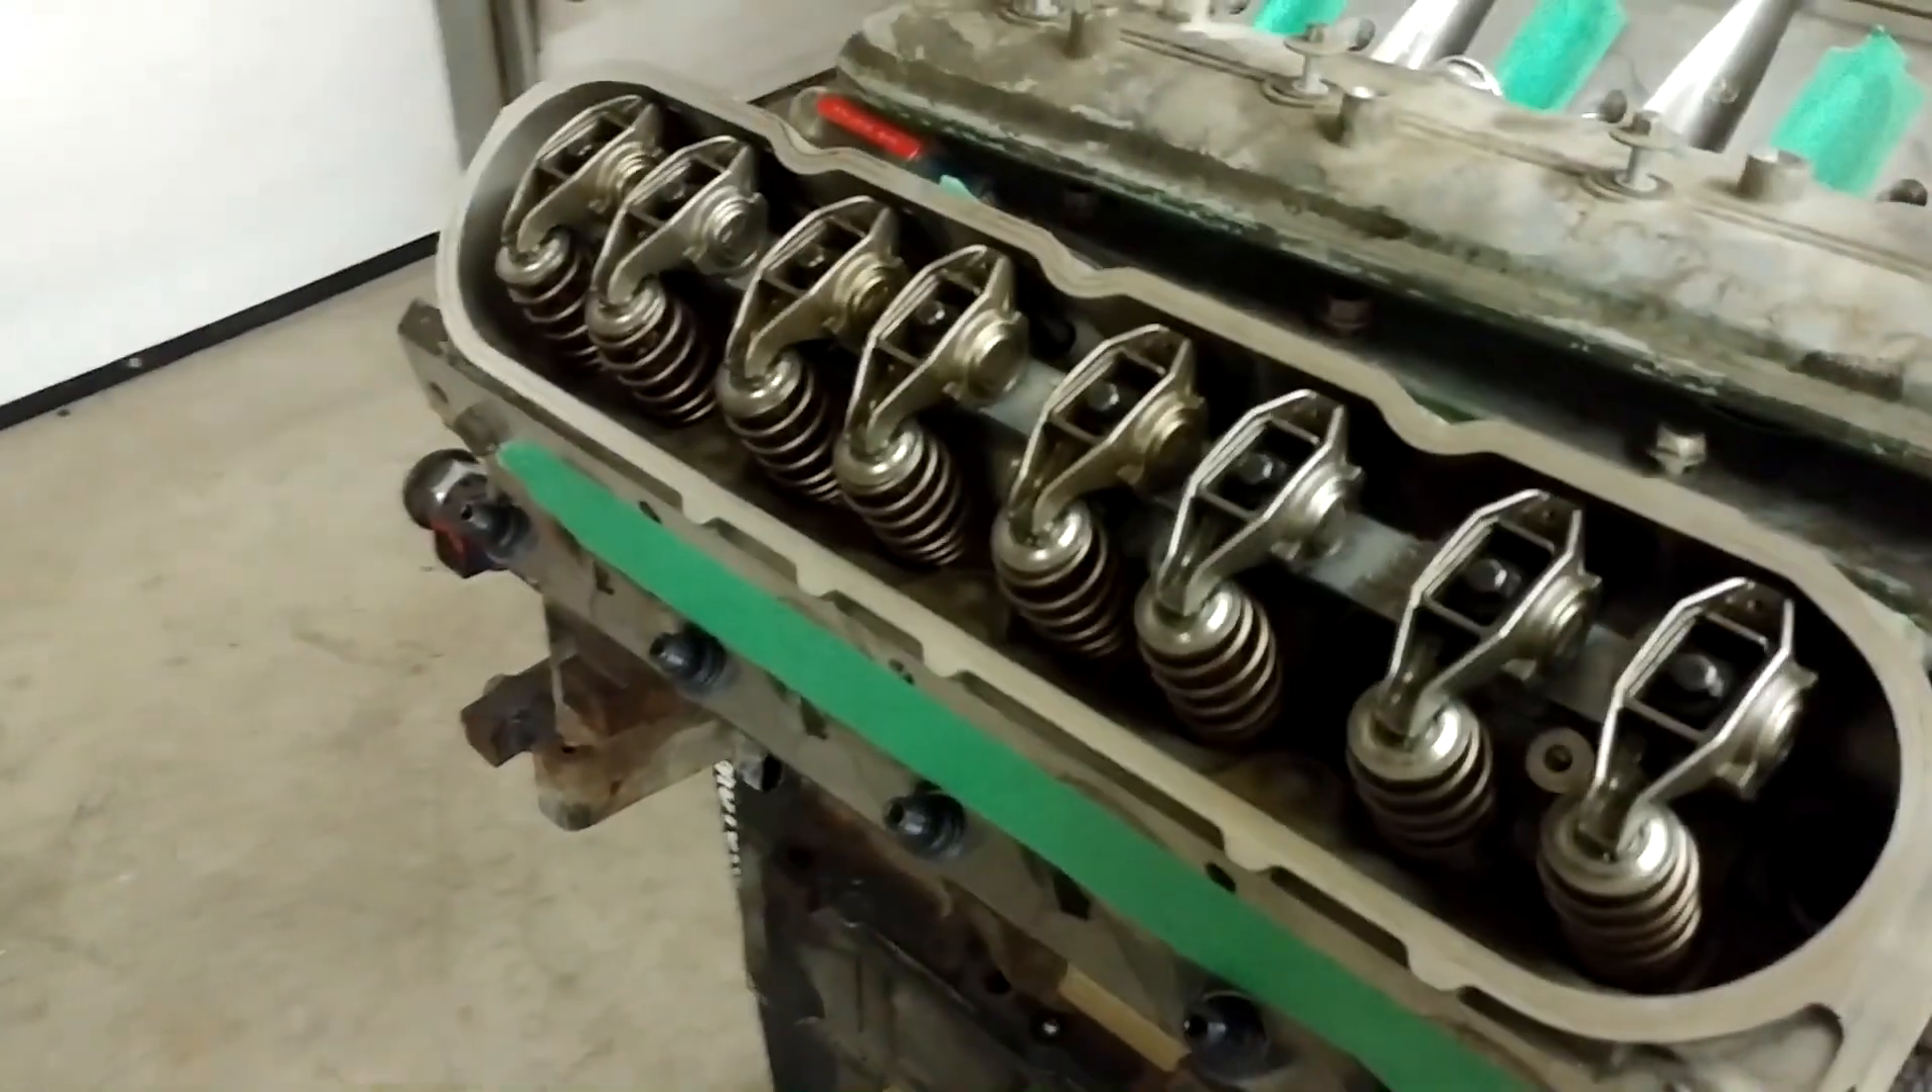Last Sunday, I put the rockers in and the pushrods and tightened those all down.